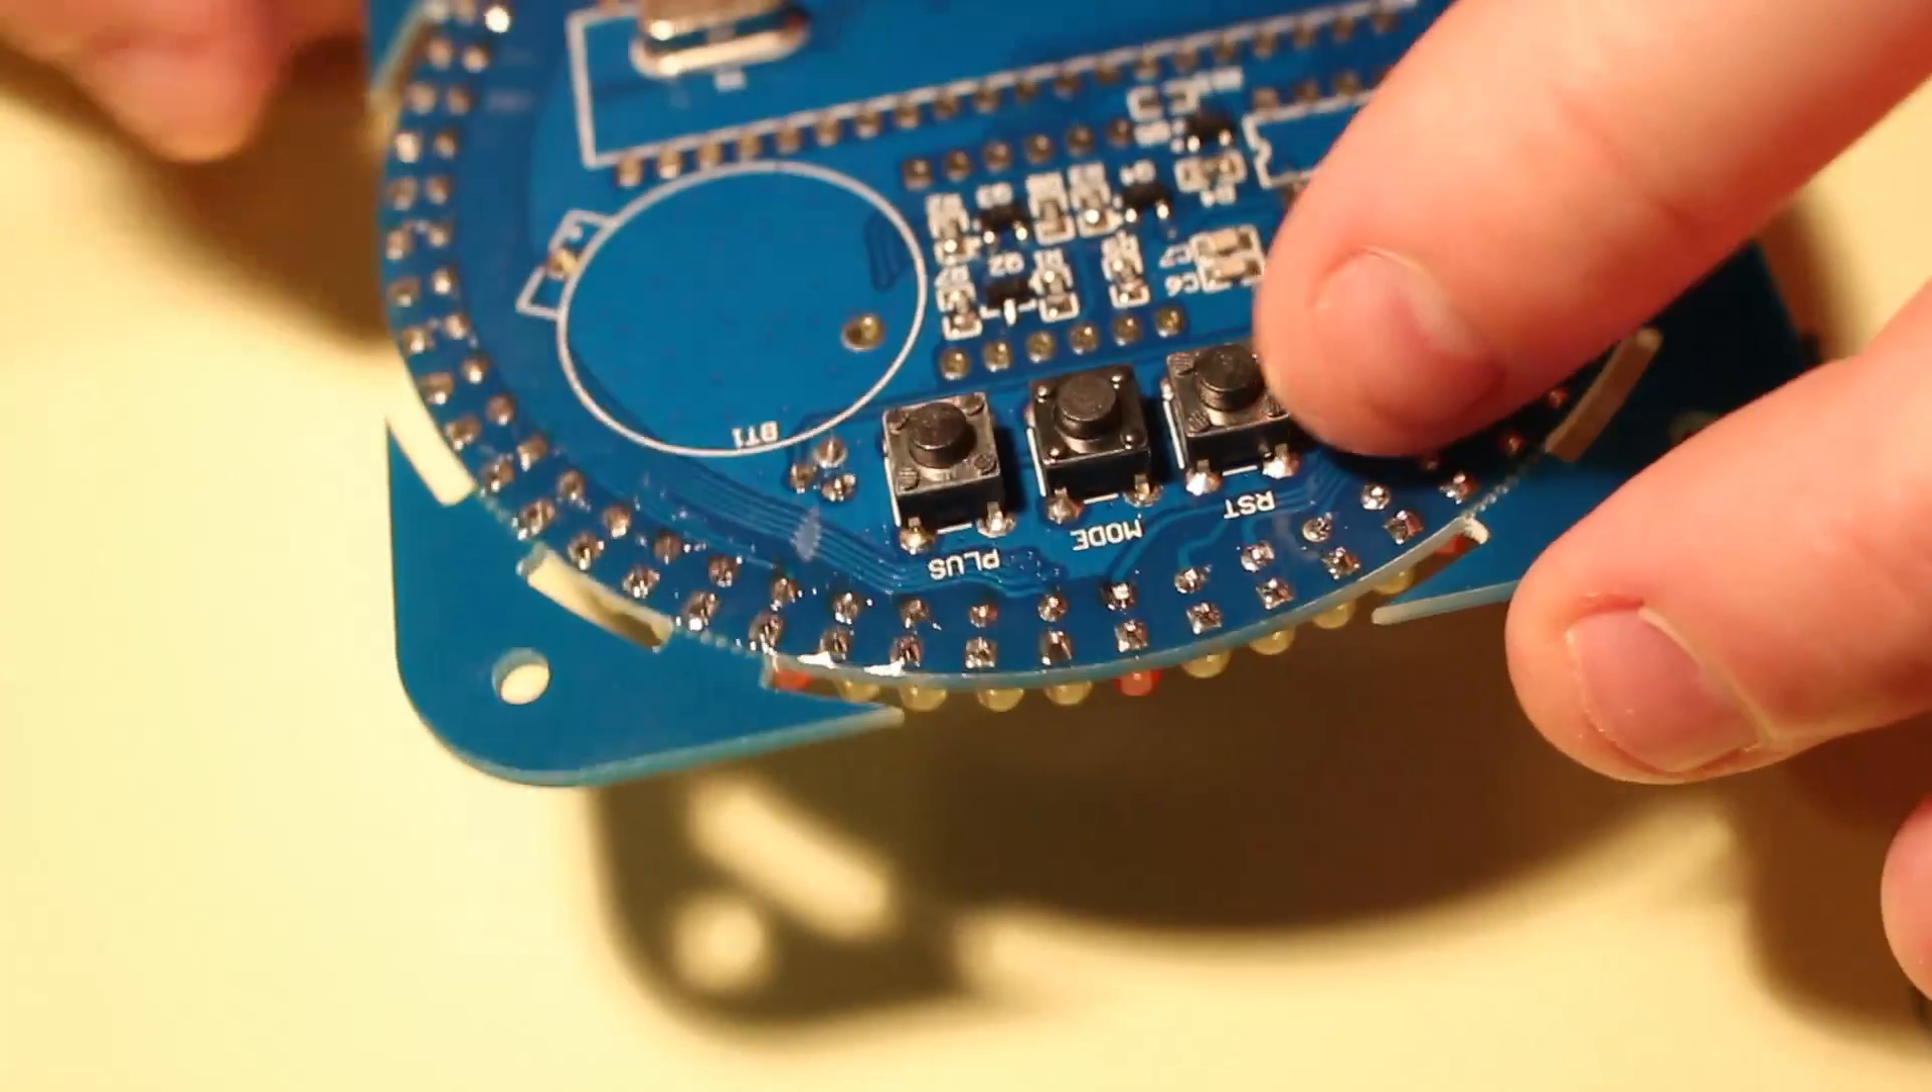So I've soldered the three buttons in place. I just thought it's worth pointing out that they're put on this side of the PCB.